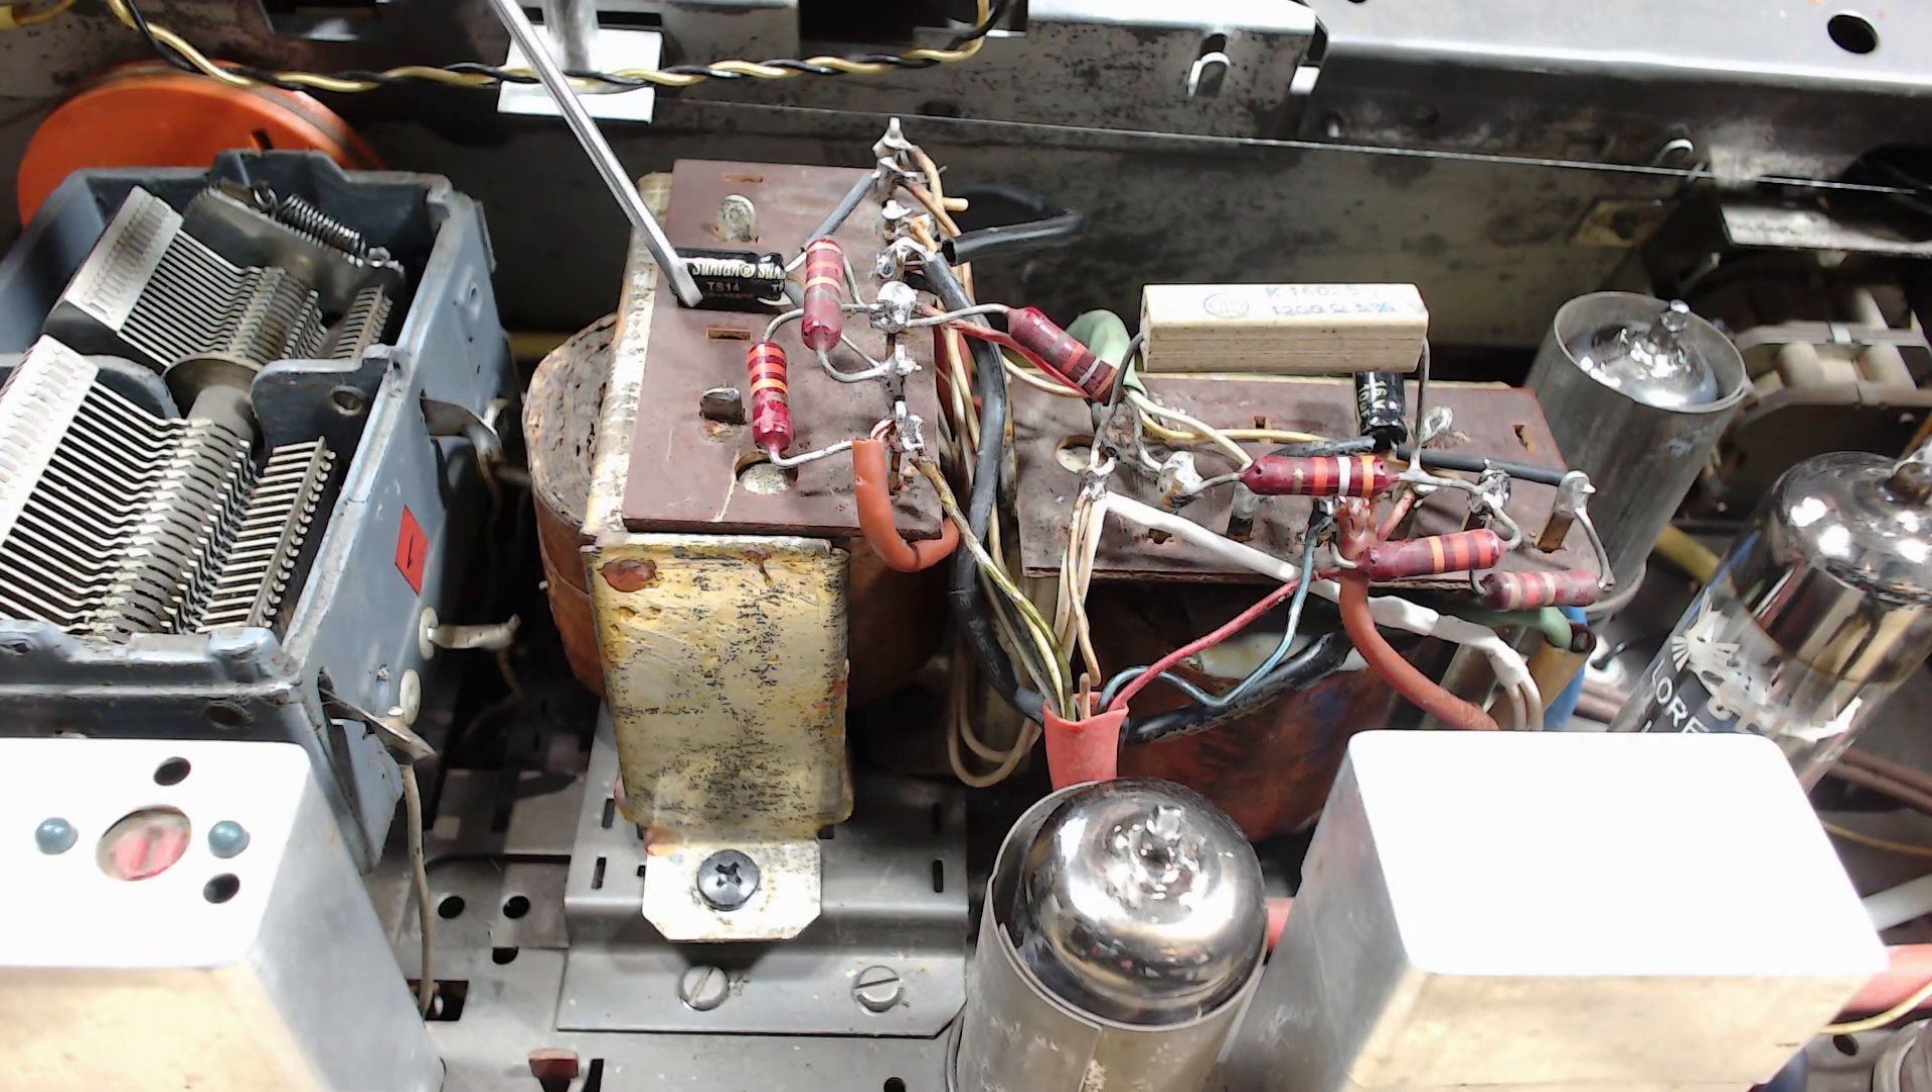I've put all the wires on. These are the two original phenolic plates with all the components on it.